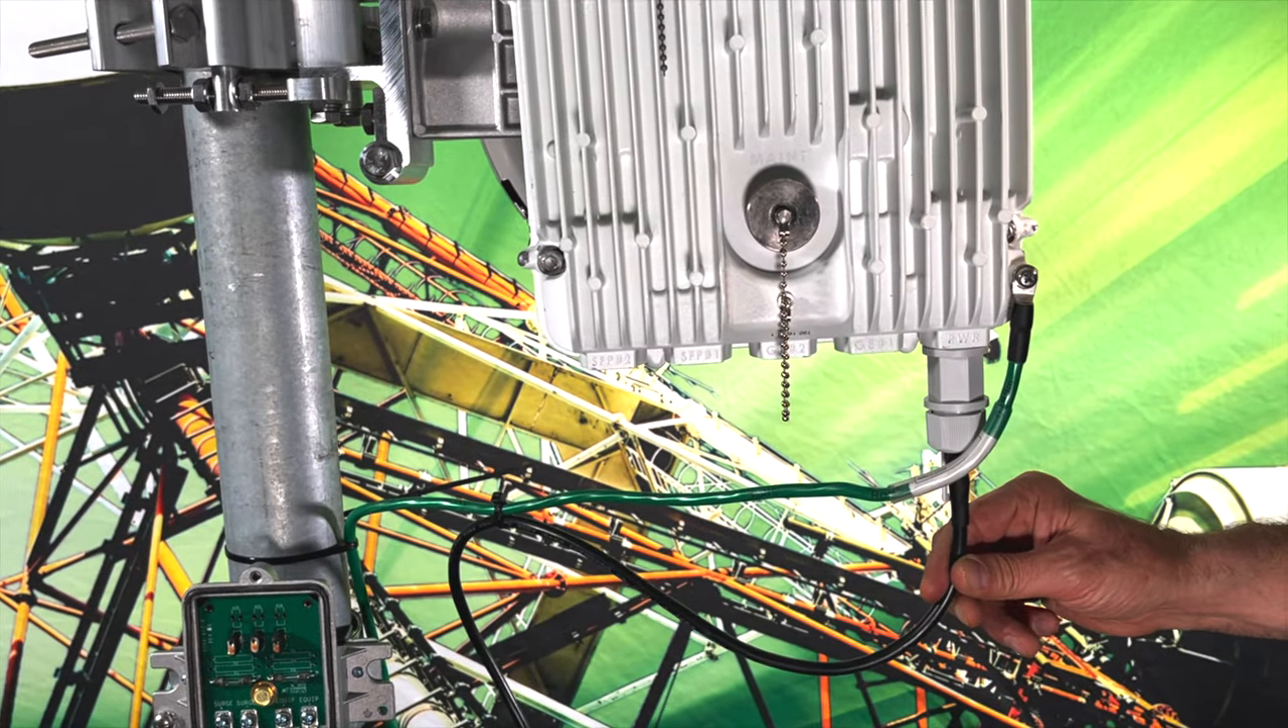We also installed our DC power wire into the power part of the radio.